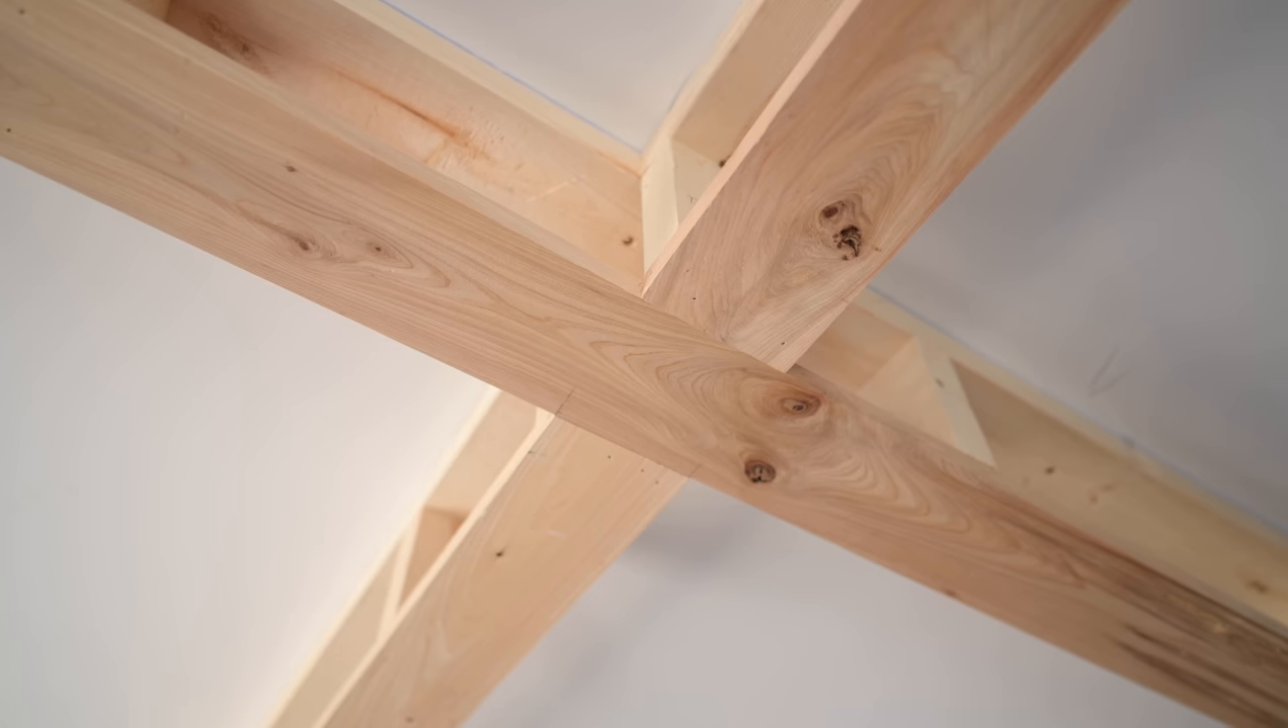You can see our flush joint here where these two beams intersect it looks really clean.